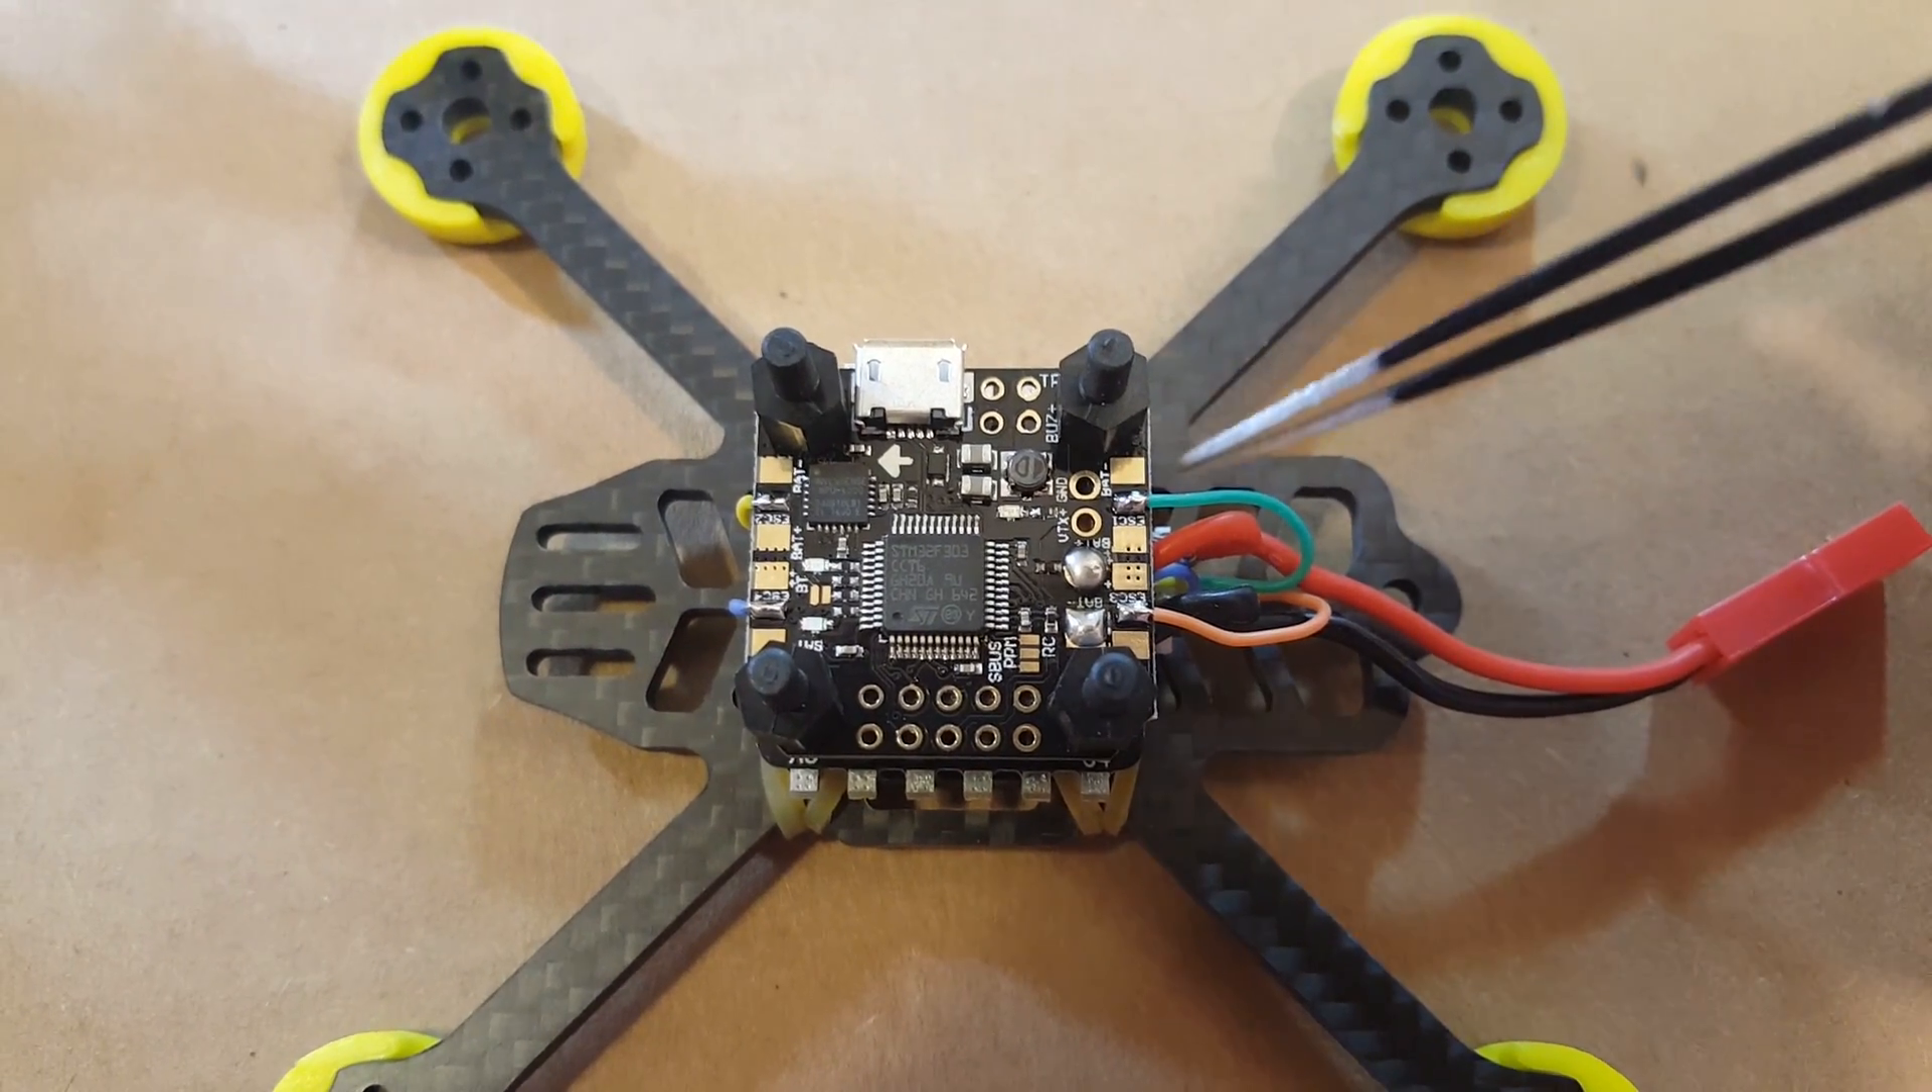Okay guys so I got the Pico BLX flight controller mounted I got my four ESC signal wires here.